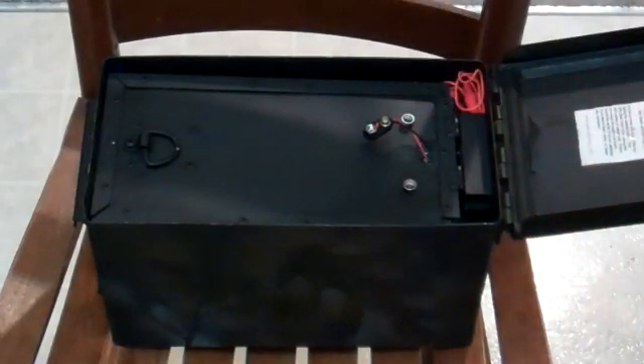These red wires are not going to be there, and it's just there temporarily, because I haven't taken them out yet.